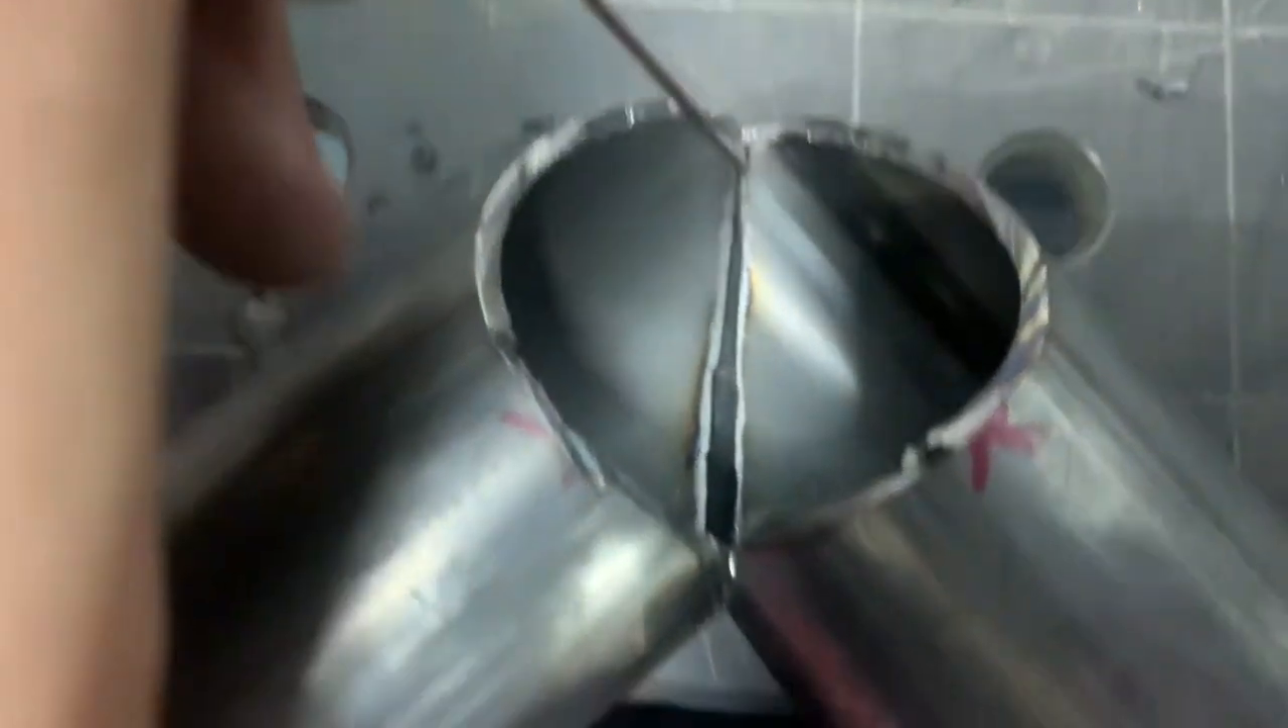The pipe came out okay but the fit up's far from perfect.